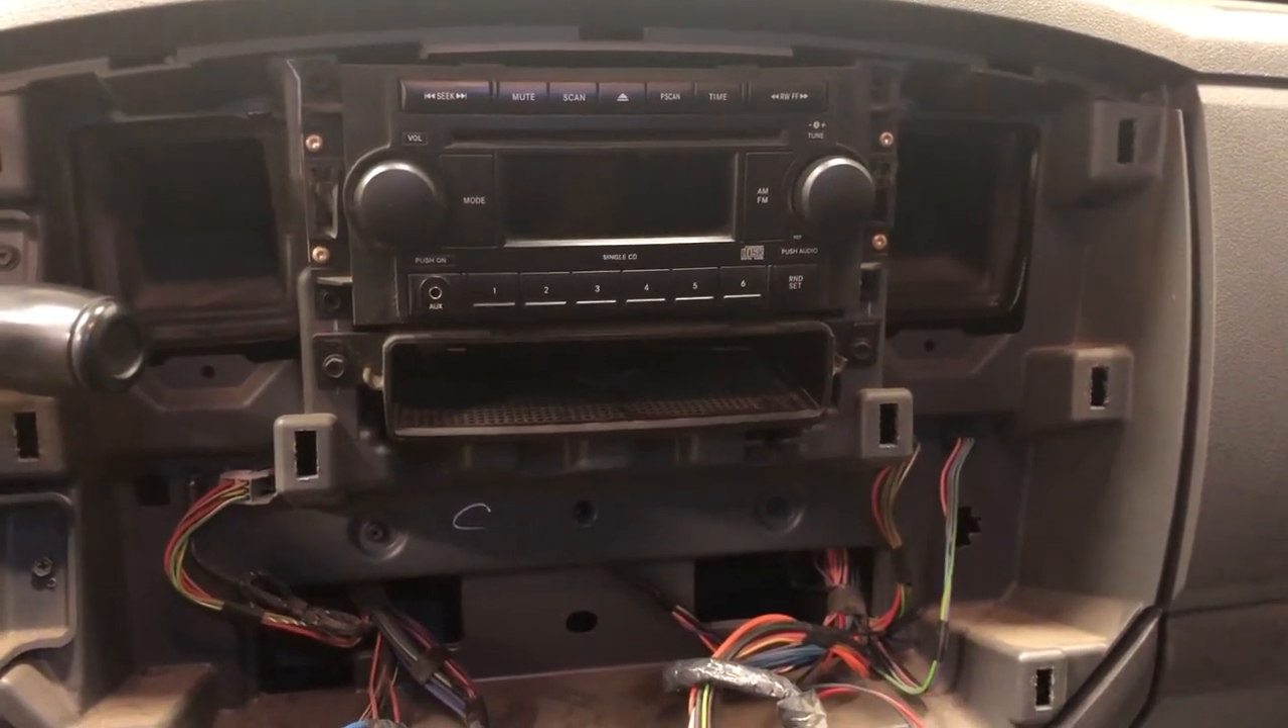So now that we have the radio bezel removed you can actually see that this is actually quite an easy job there's not any serious modifications required.